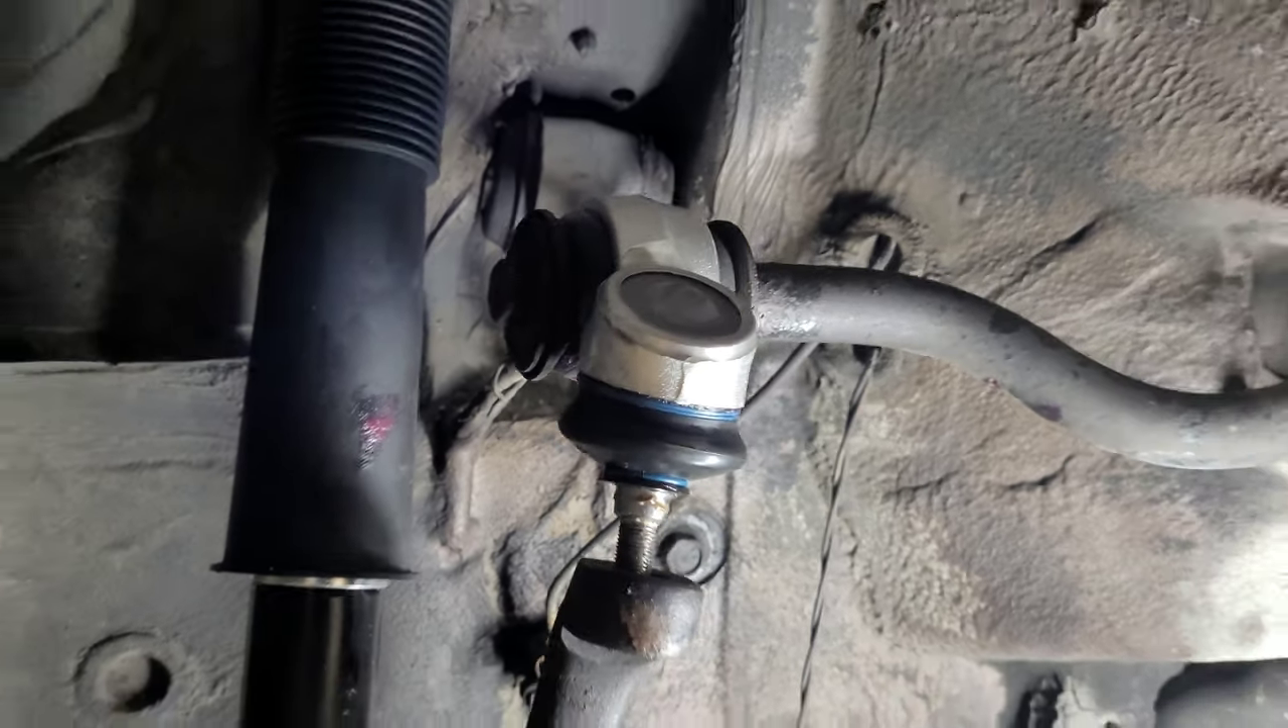As you can see there i got the bolt into the sway bar.